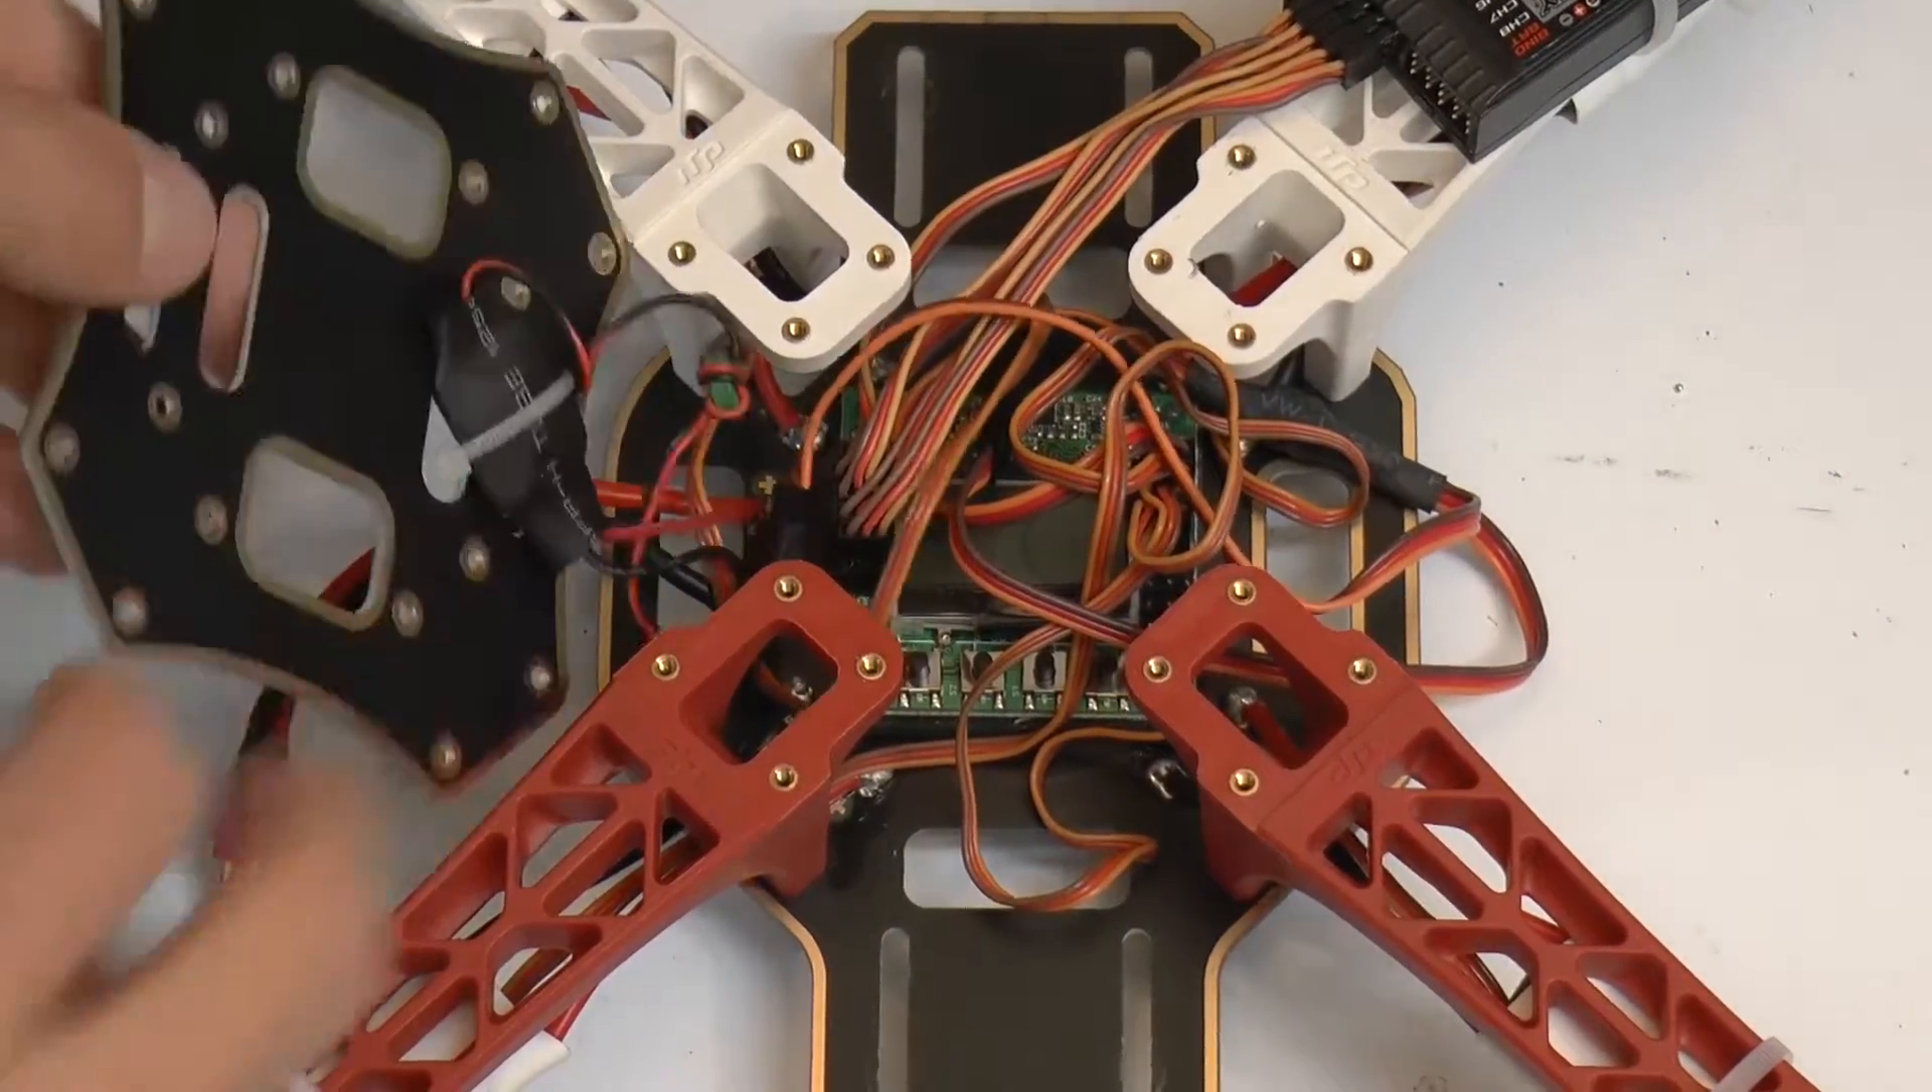All right guys, finally we got all of the screws off and now this top plate is going to be free and if you're wondering what that is right there, that is a Hobby King UBEC.